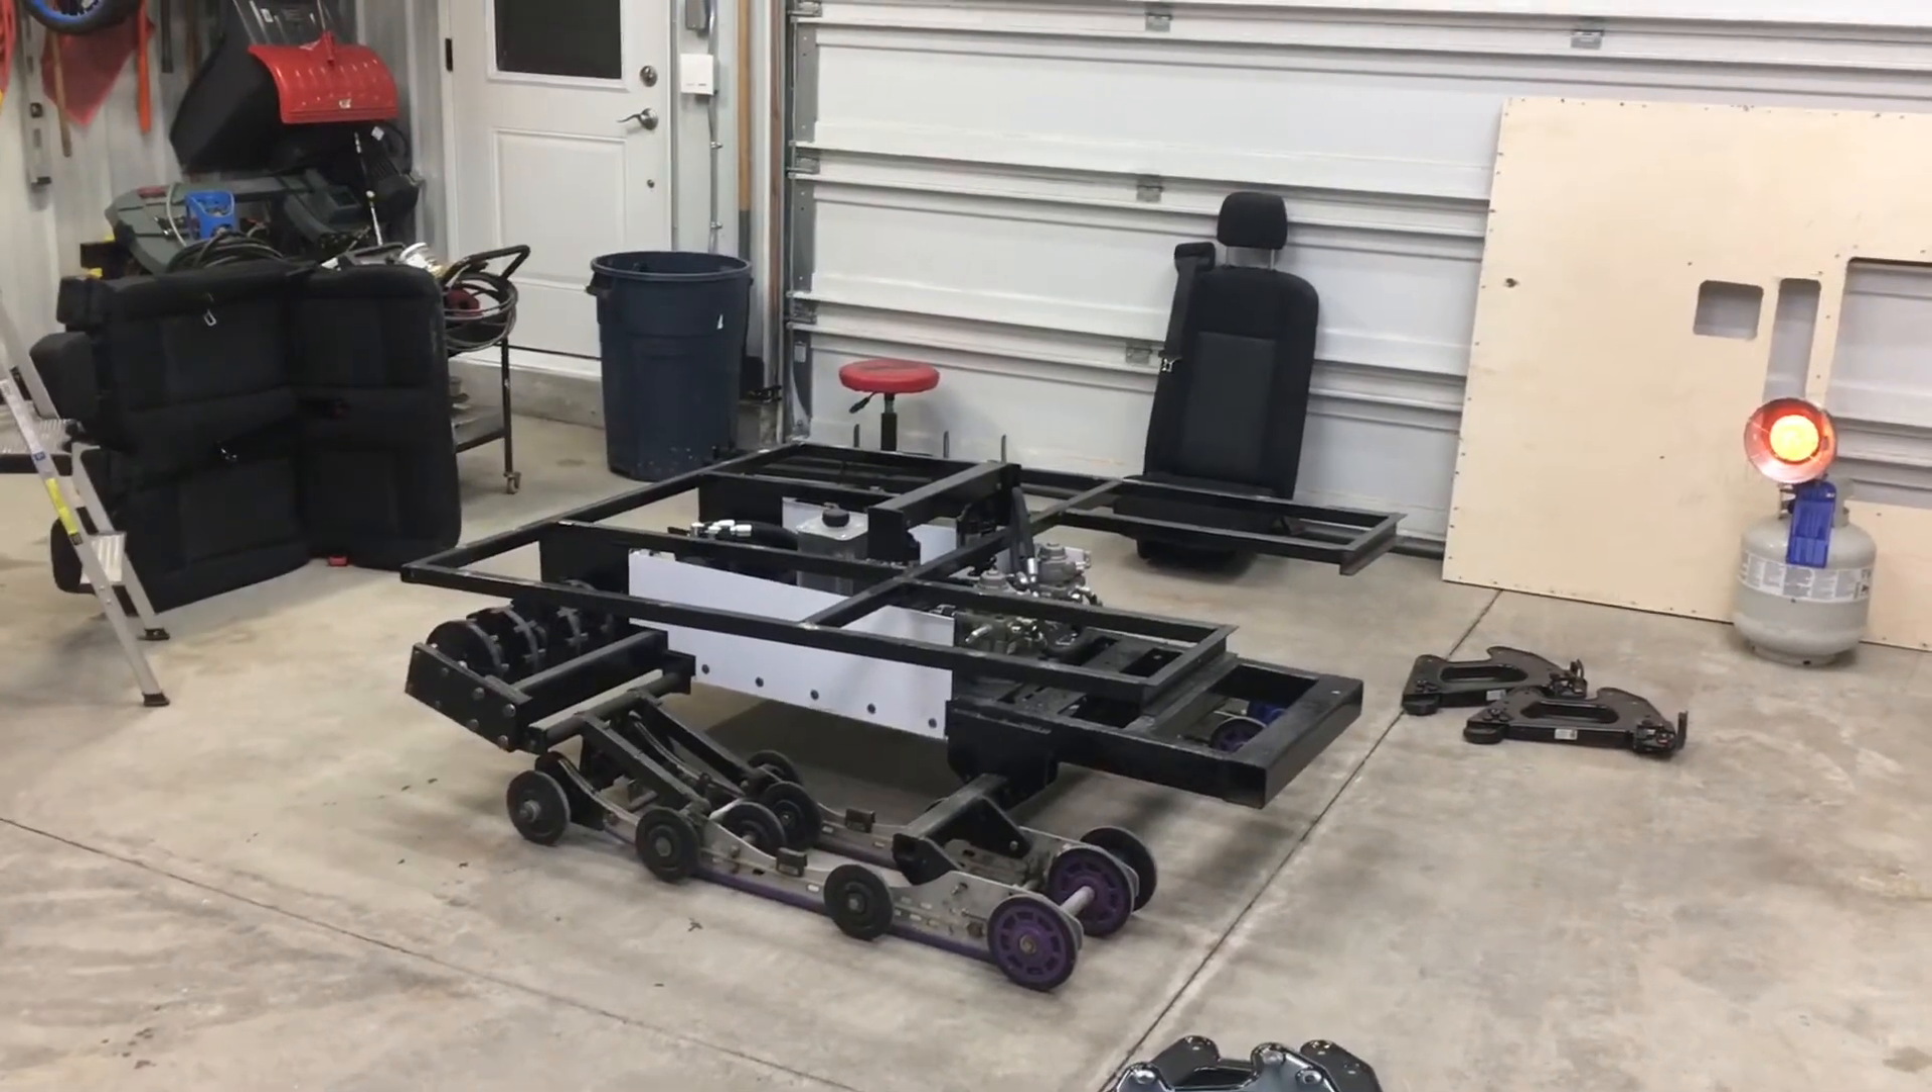I've managed to get the cab taken apart and back down to the chassis now.